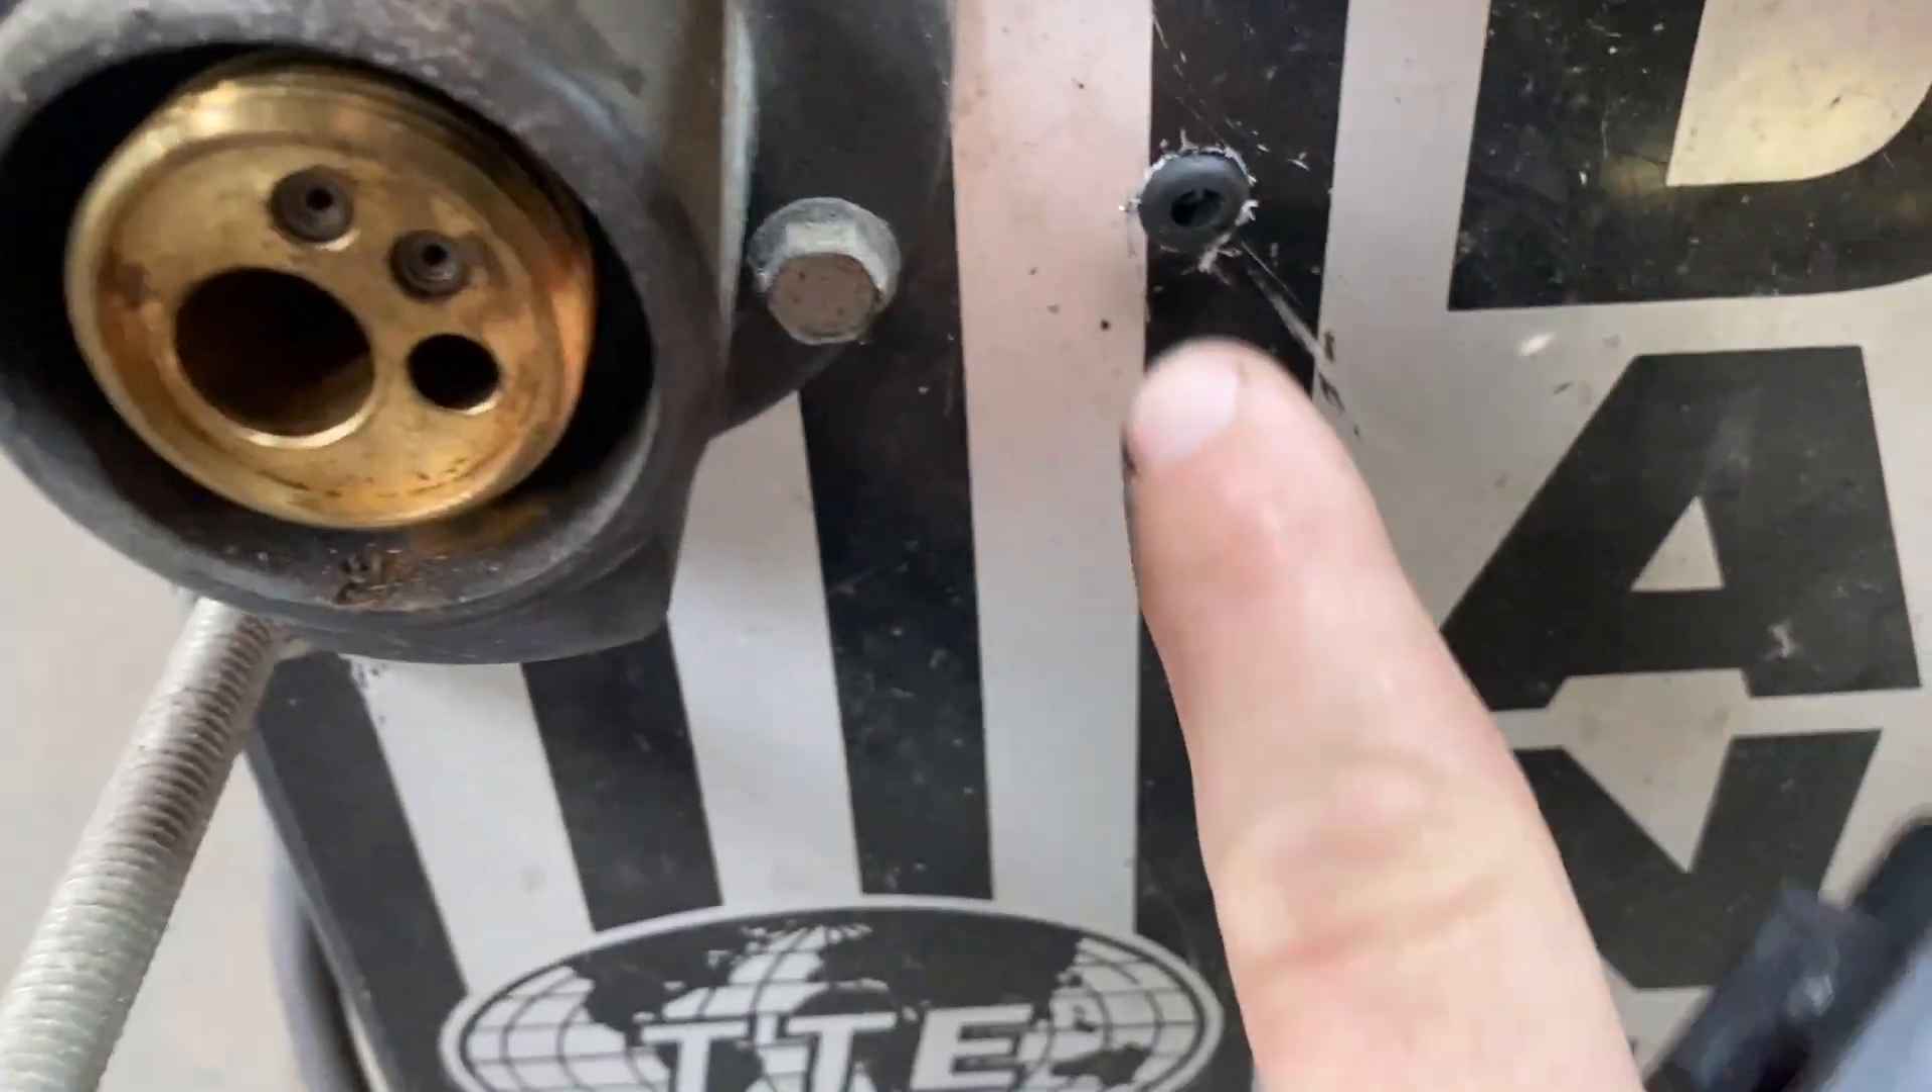All right, so the next step, I finished drilling a hole. I put a little grommet in there for now, but eventually I'm going to drill that out larger for the toggle switch.